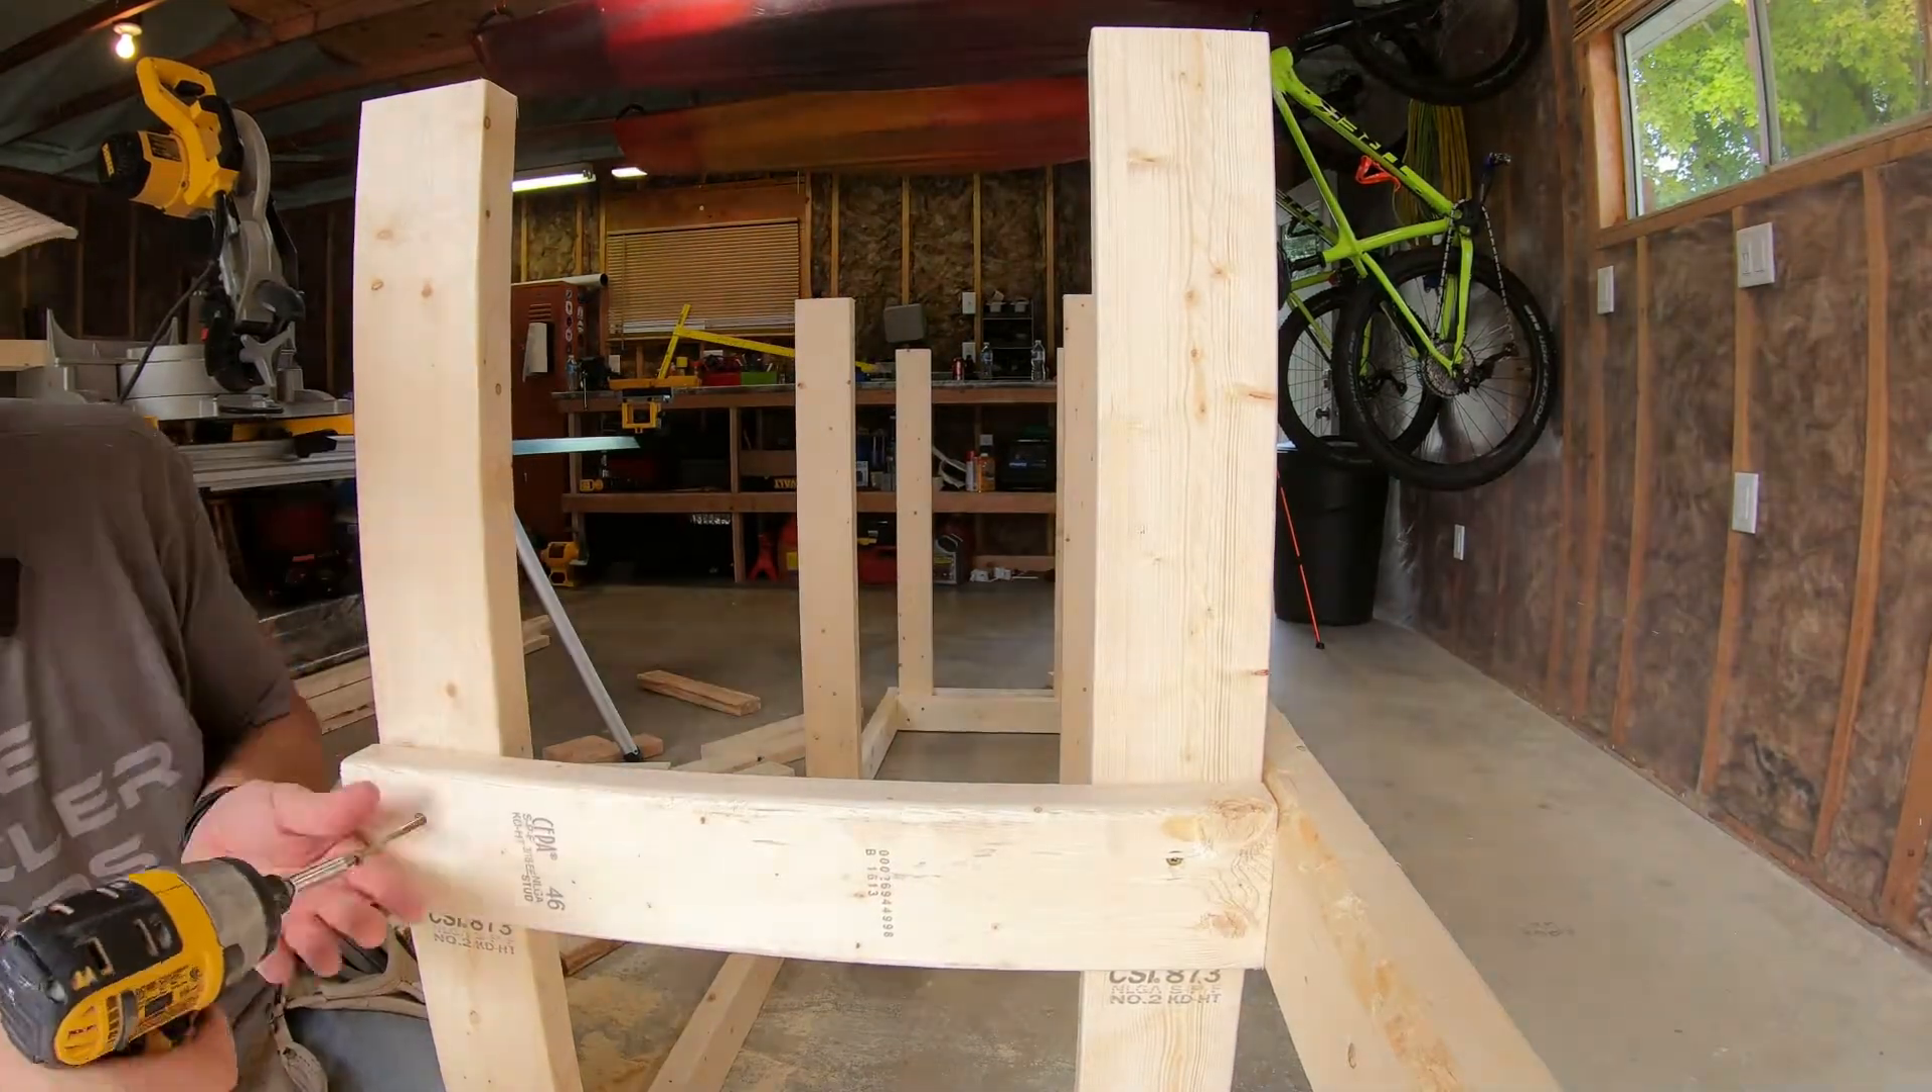As you can see we are continuing to put the rest of the supports on for each side of the legs.